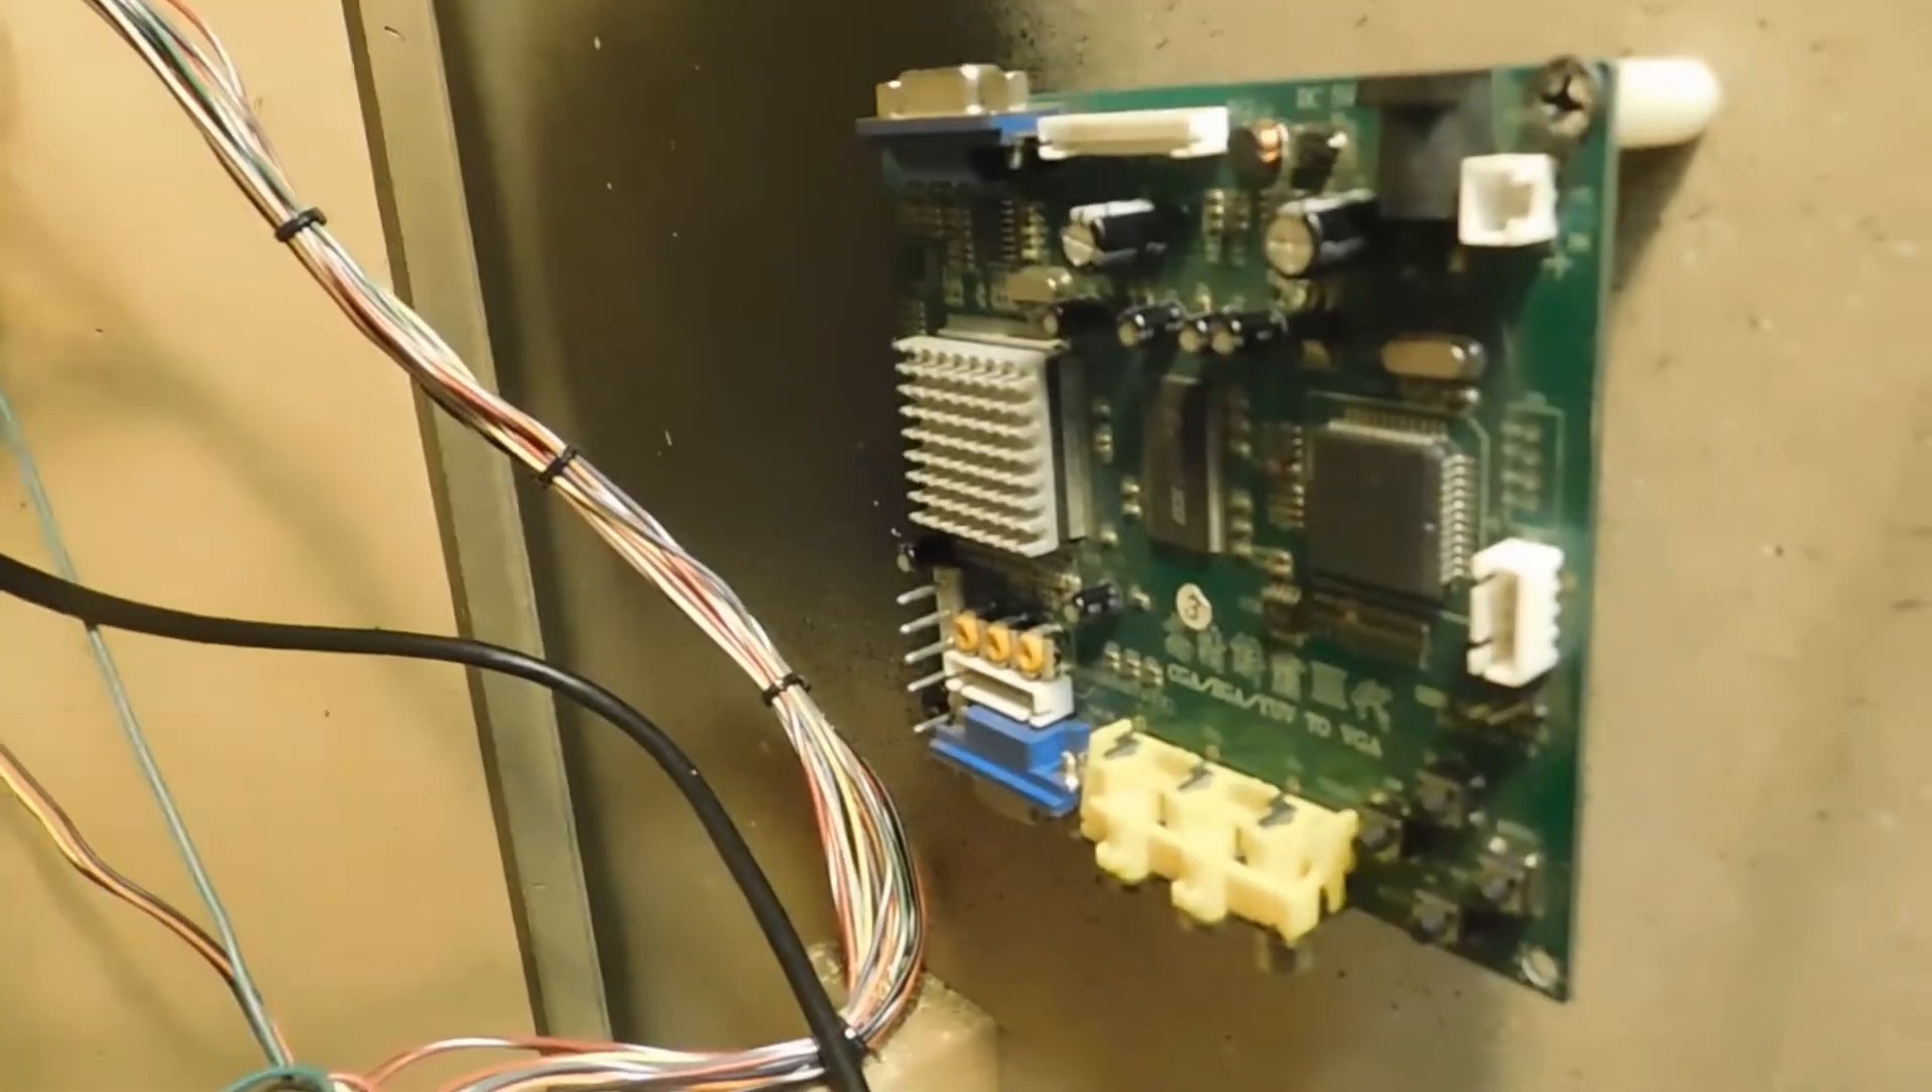Now I already have the converter board mounted to the game cabinet.